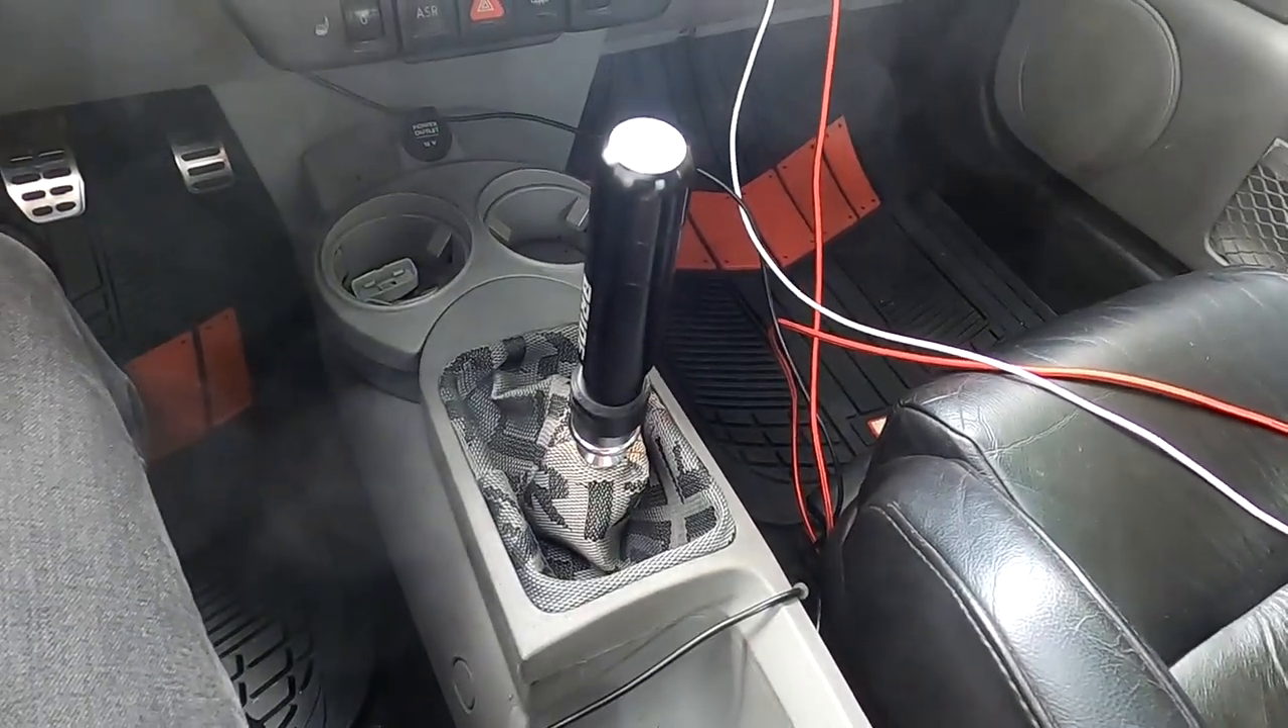You can see that the short throw shifter kit is fully installed it's got the boot it's got the center console trim in.